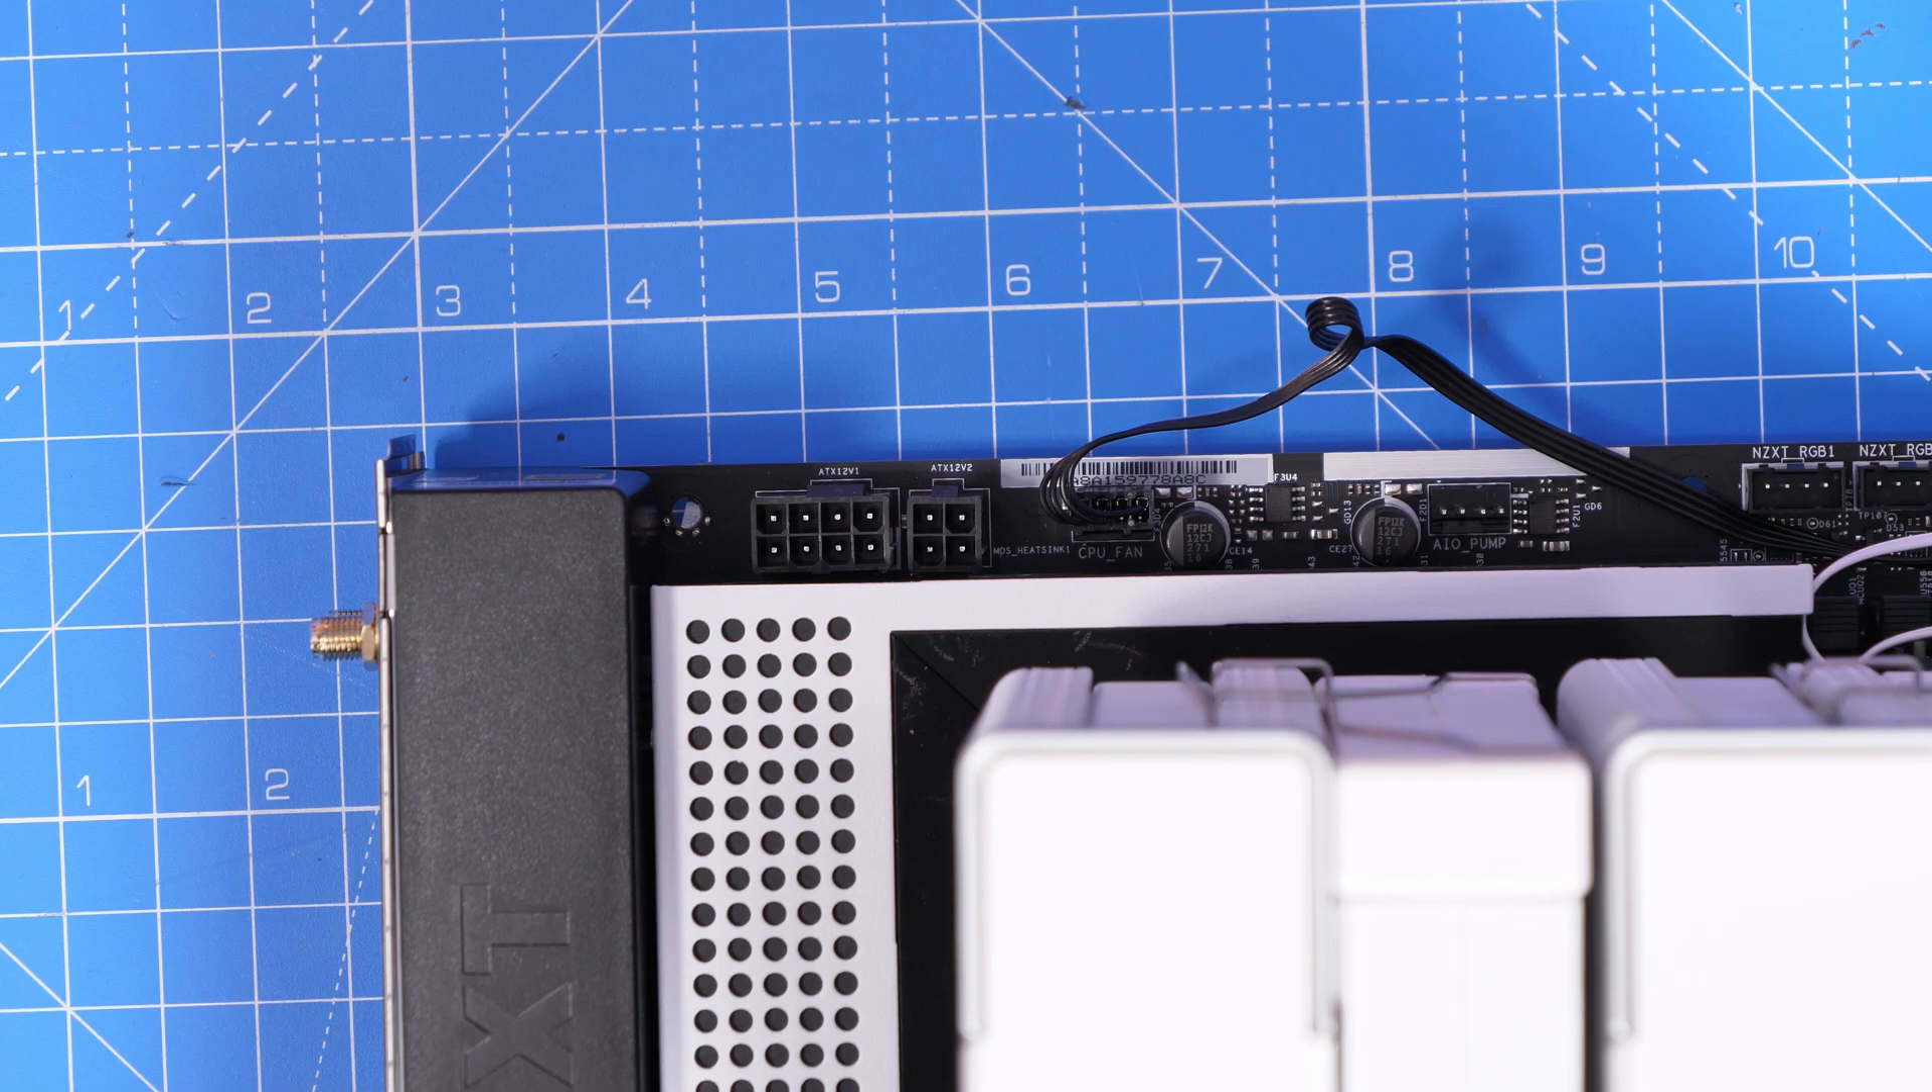So you can see that I have an eight pin power supply unit cable at the top here that needs connecting and this is the top left of my motherboard.